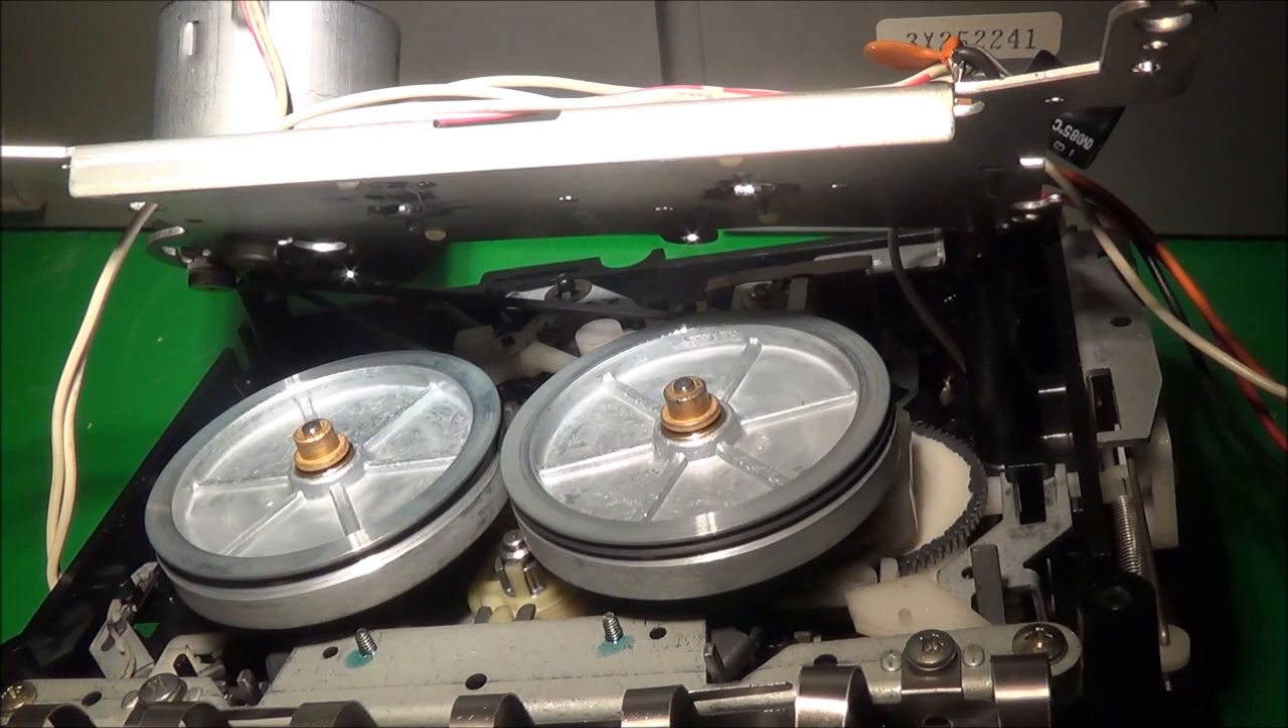So we have everything exposed now we can see the flywheels.